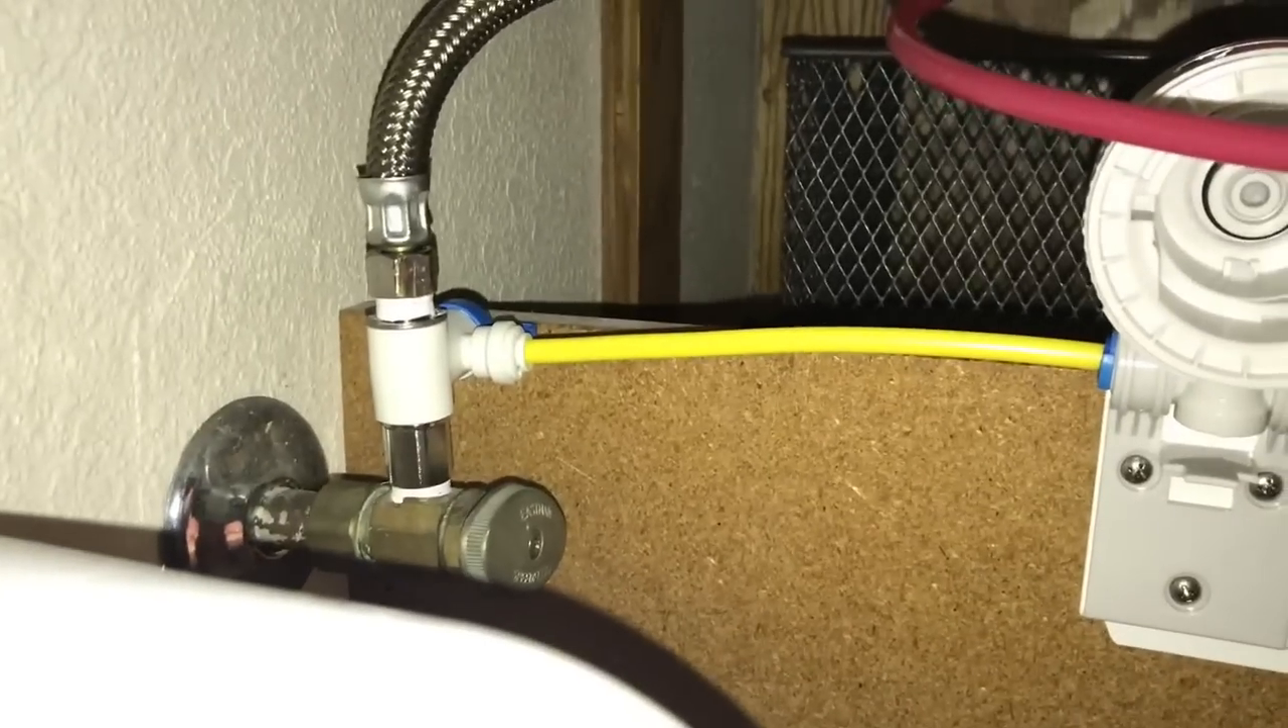All right, so we got the supply line in place. You can see right there.